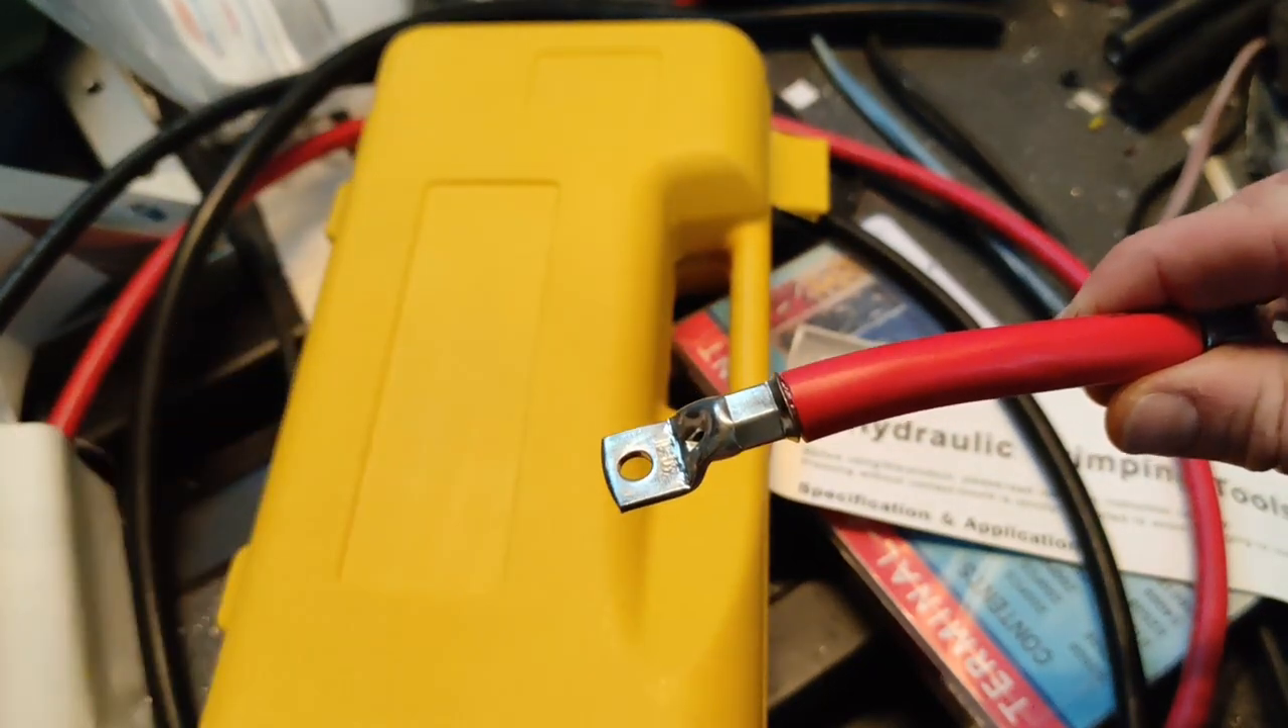So there we have the fully crimped cable.